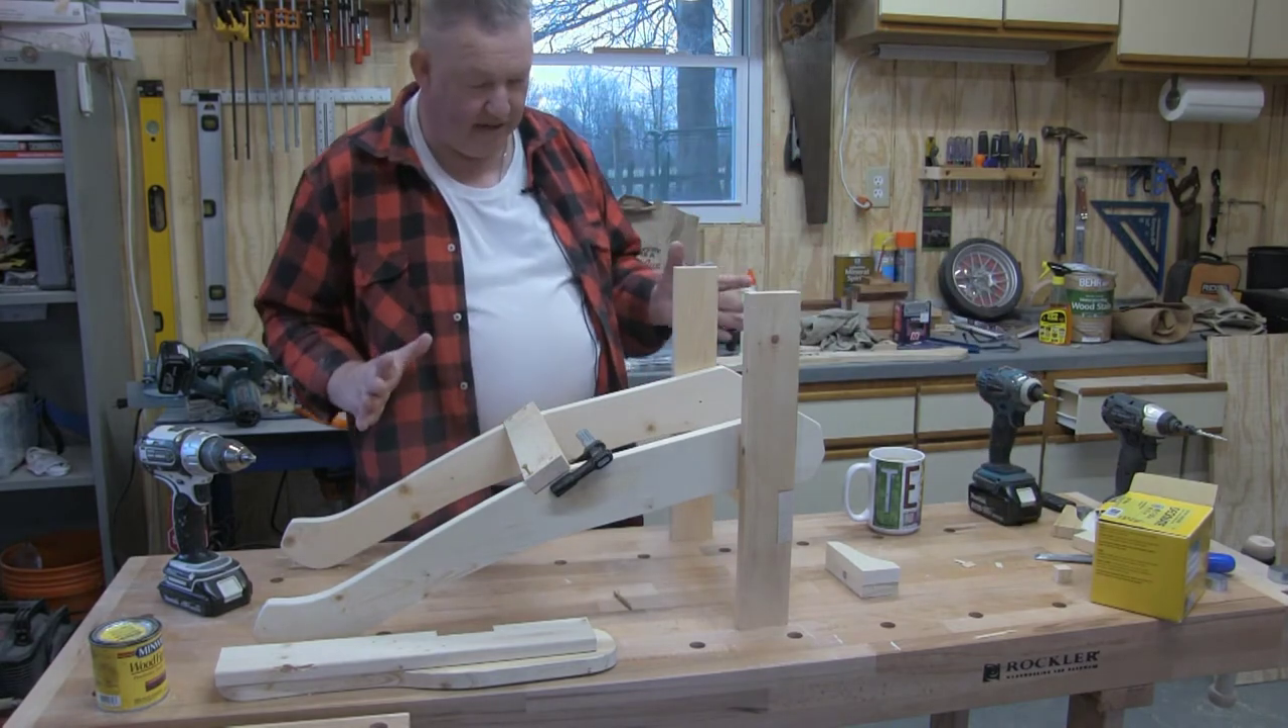I've kind of got the basic frame together and this doesn't look too bad.